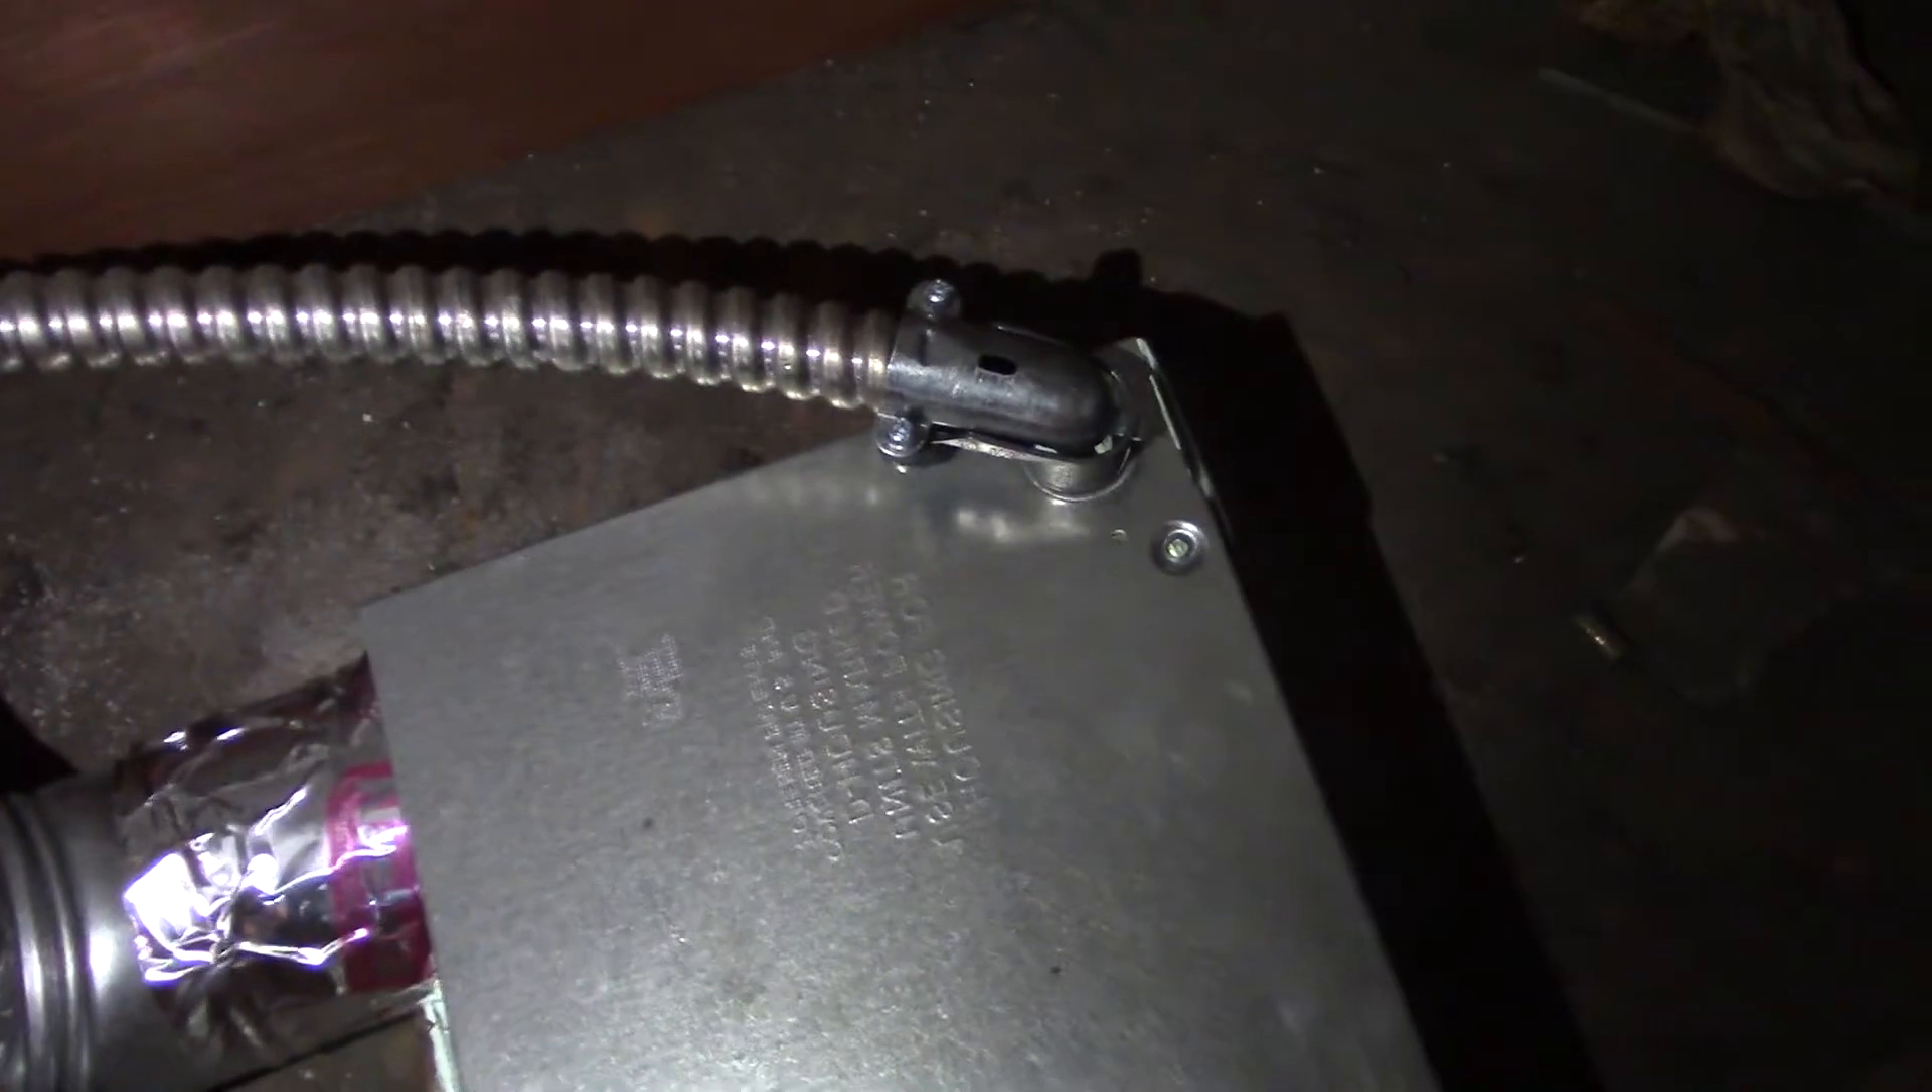There's my flex conduit coming to the top of the box with that 90 degree fitting on there.